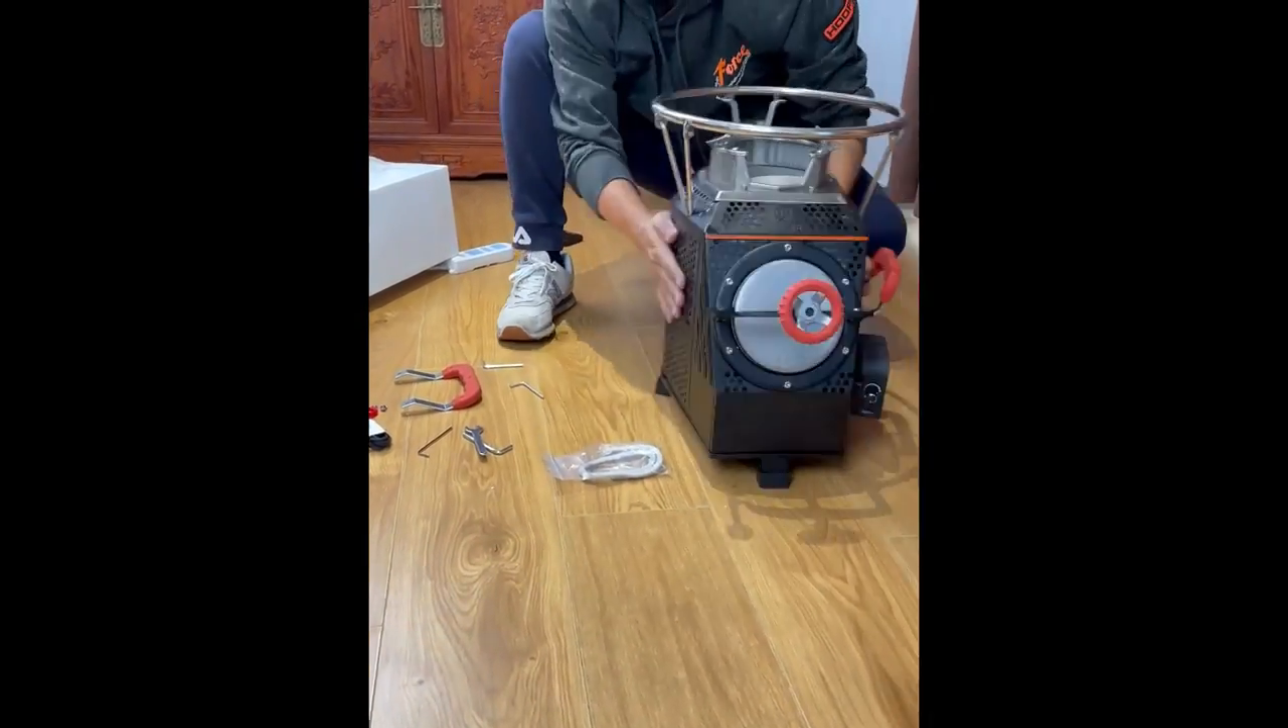Okay stove door is installed good.